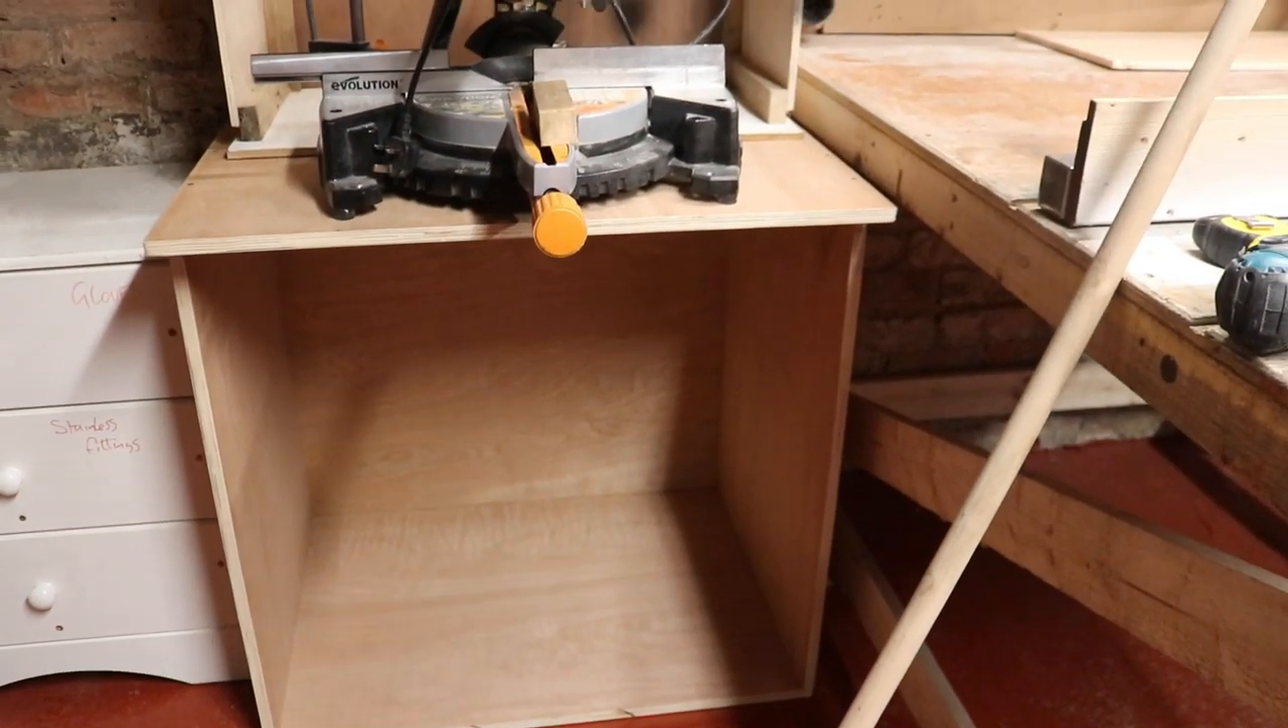I've built this cupboard it's yet to receive a couple of doors on the front to keep all the dust out.